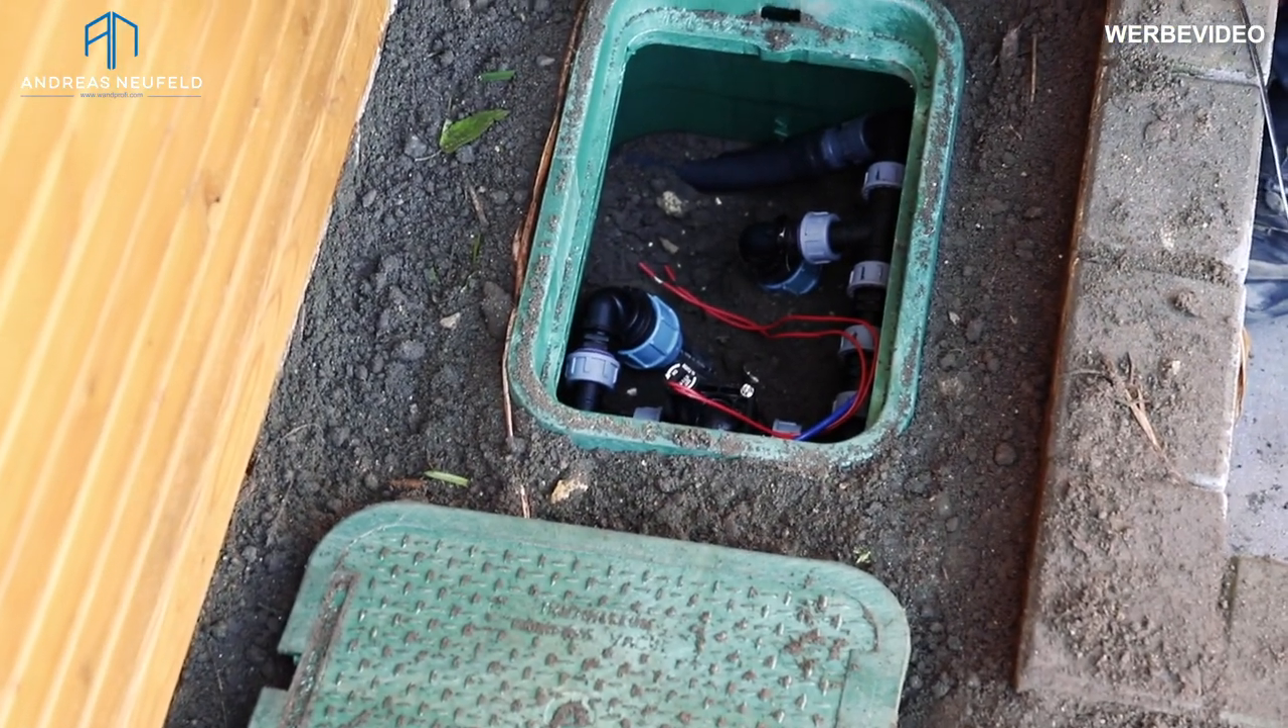Was wir jetzt eben gemacht haben, wir haben die Ventilbox fertig gesetzt in Erde, haben die seitlich mit dem Erdreich verfüllt und auch so ein bisschen mit Hand und Fuß verdichtet.